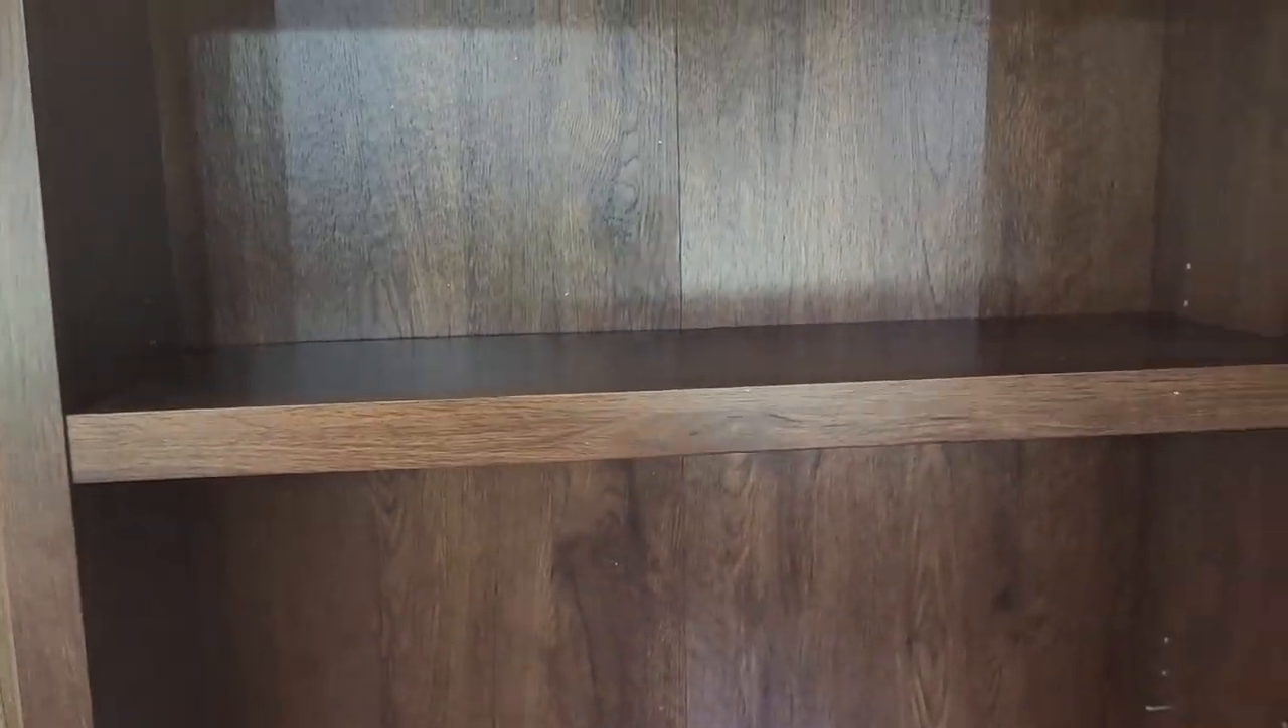Got our first shelf sitting in place.